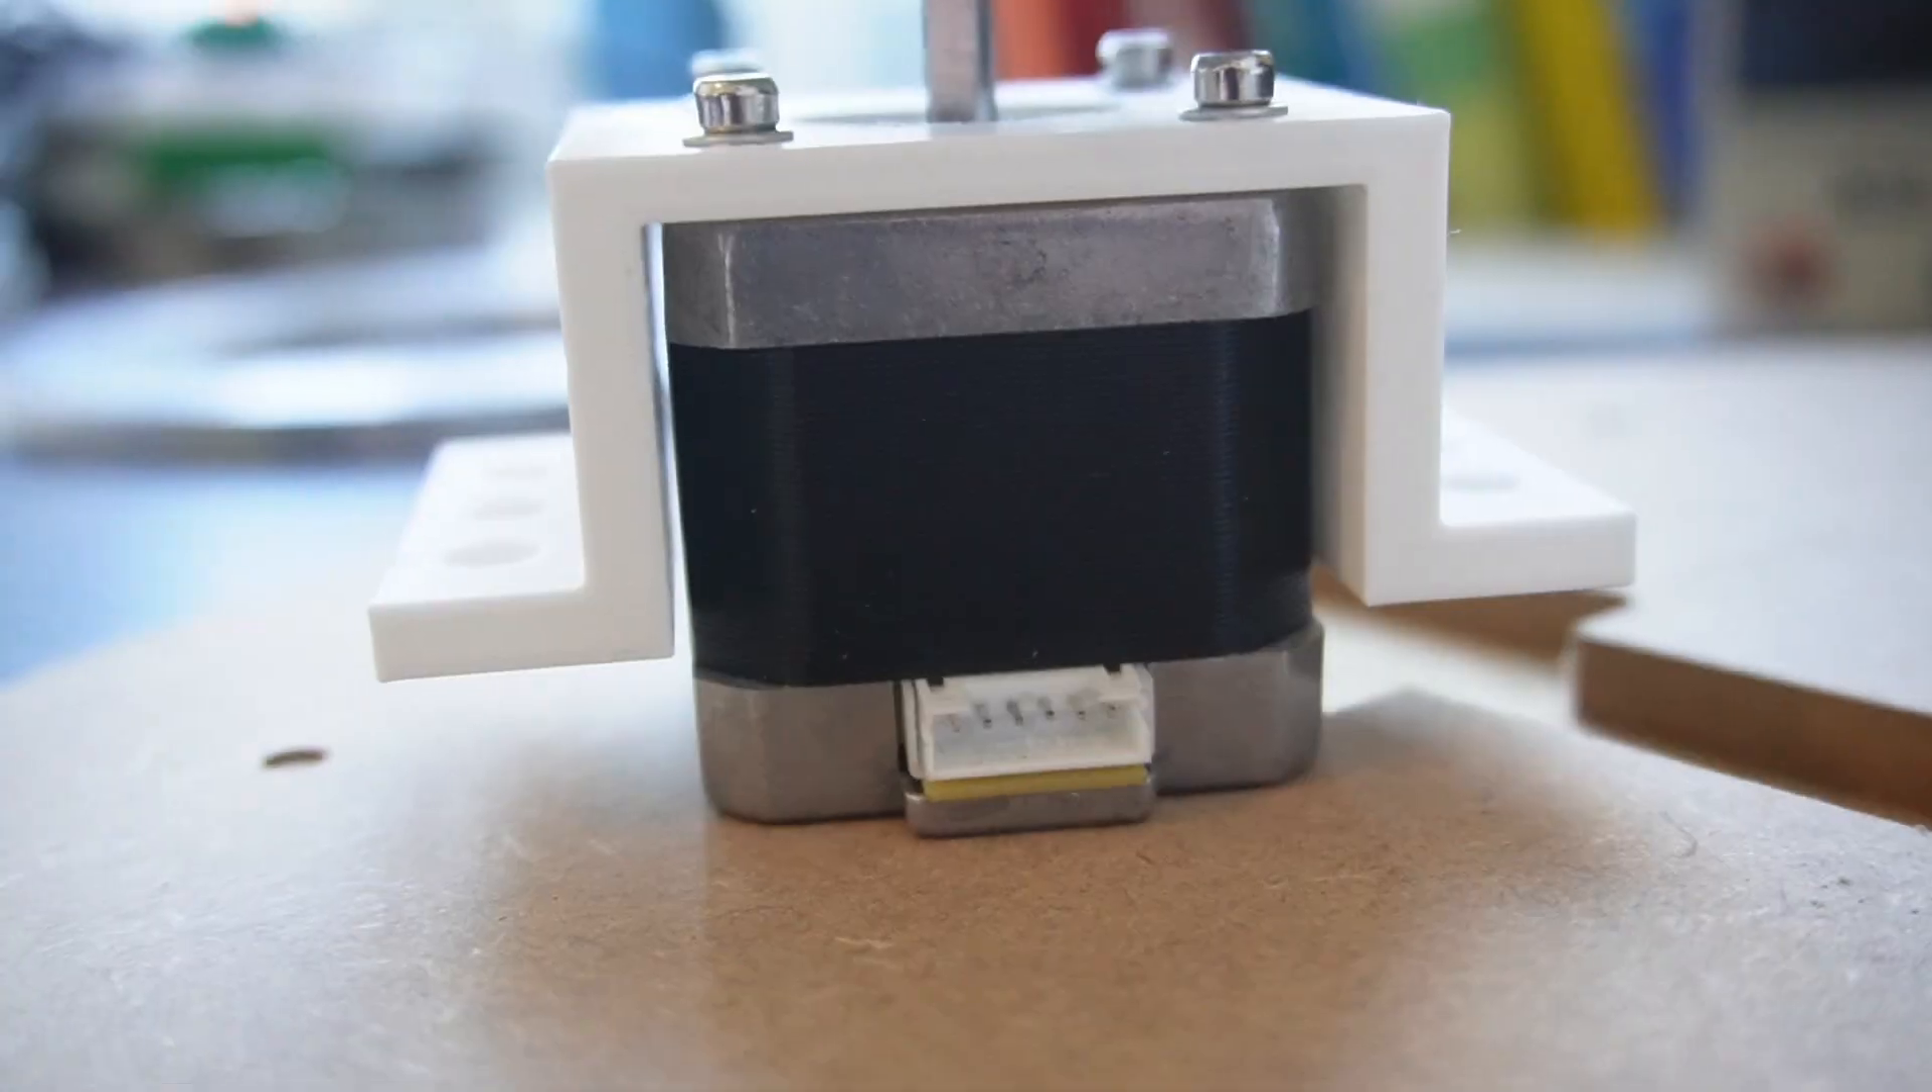But as you can see there is a gap between the bracket and the base plate.